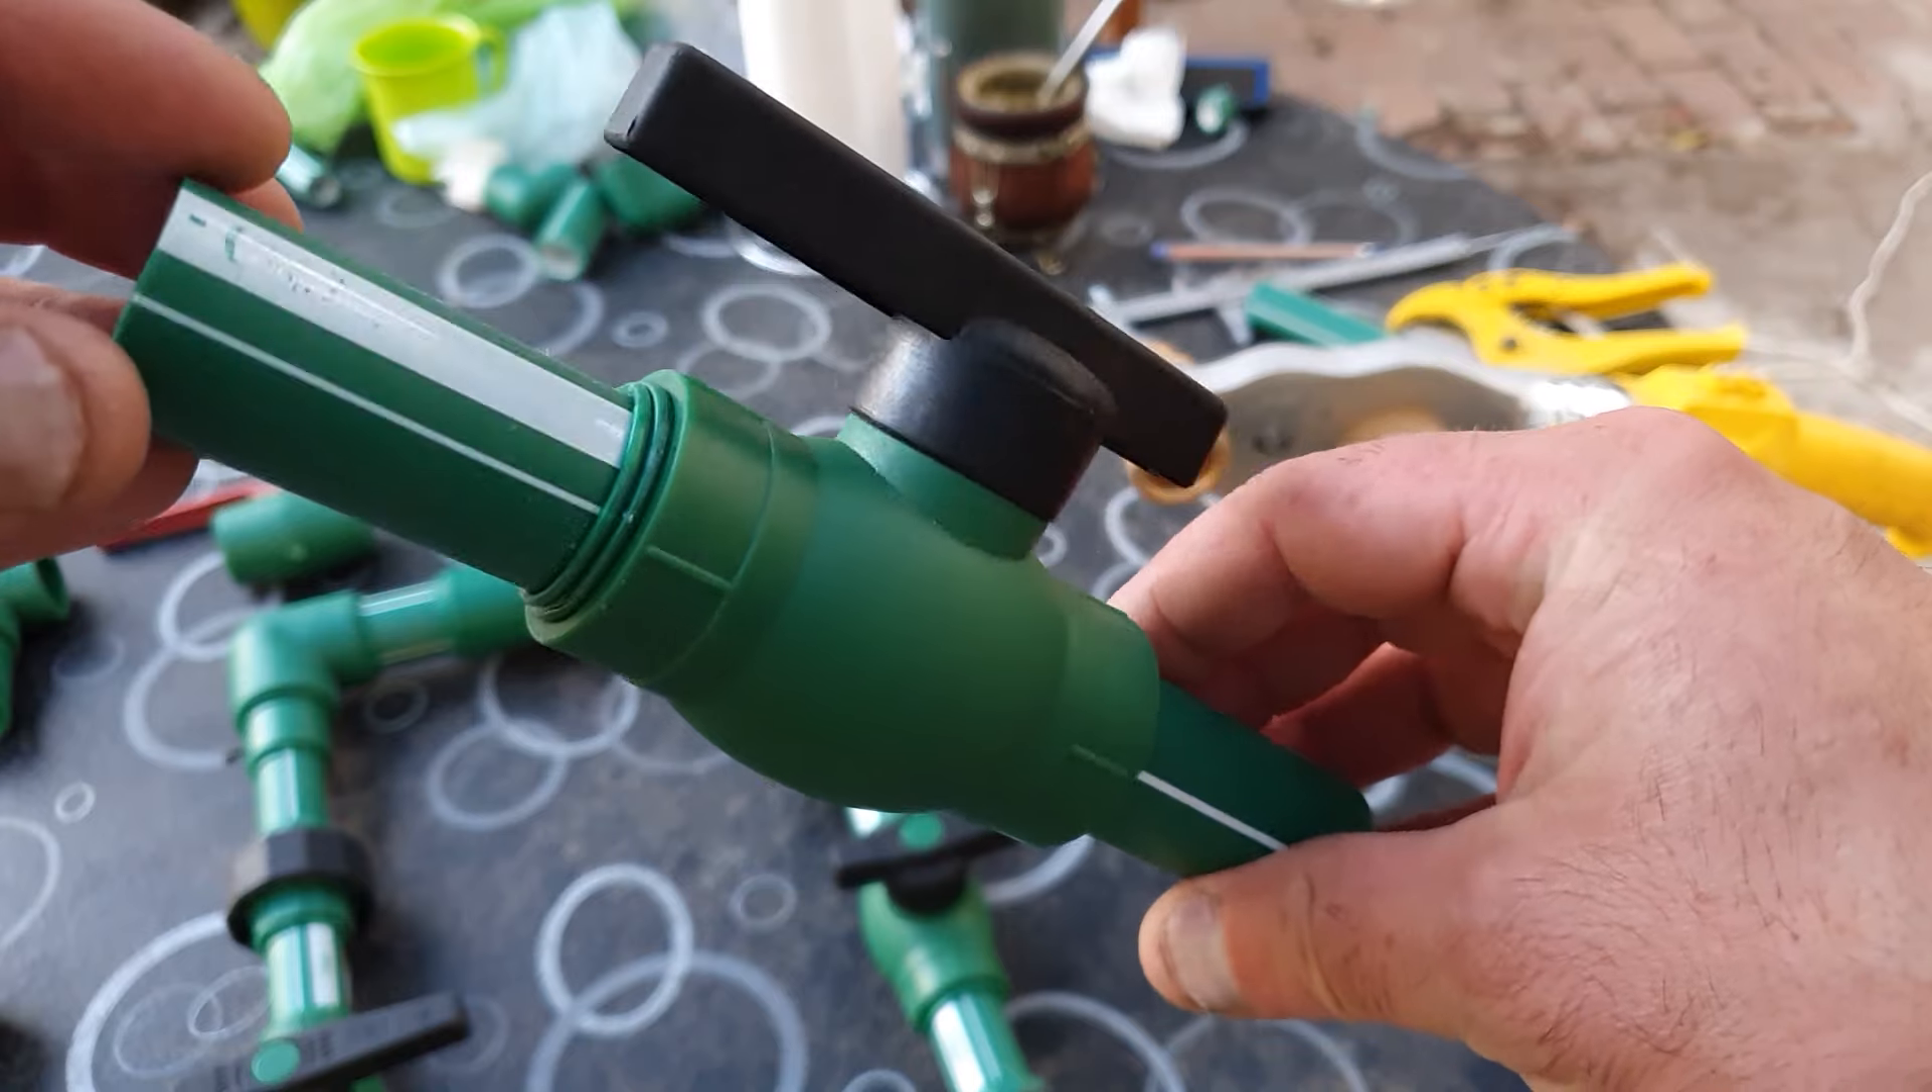Y acá, como pueden ver, ya nos queda finalmente la unión hecha en ambos extremos de la llave de paso.